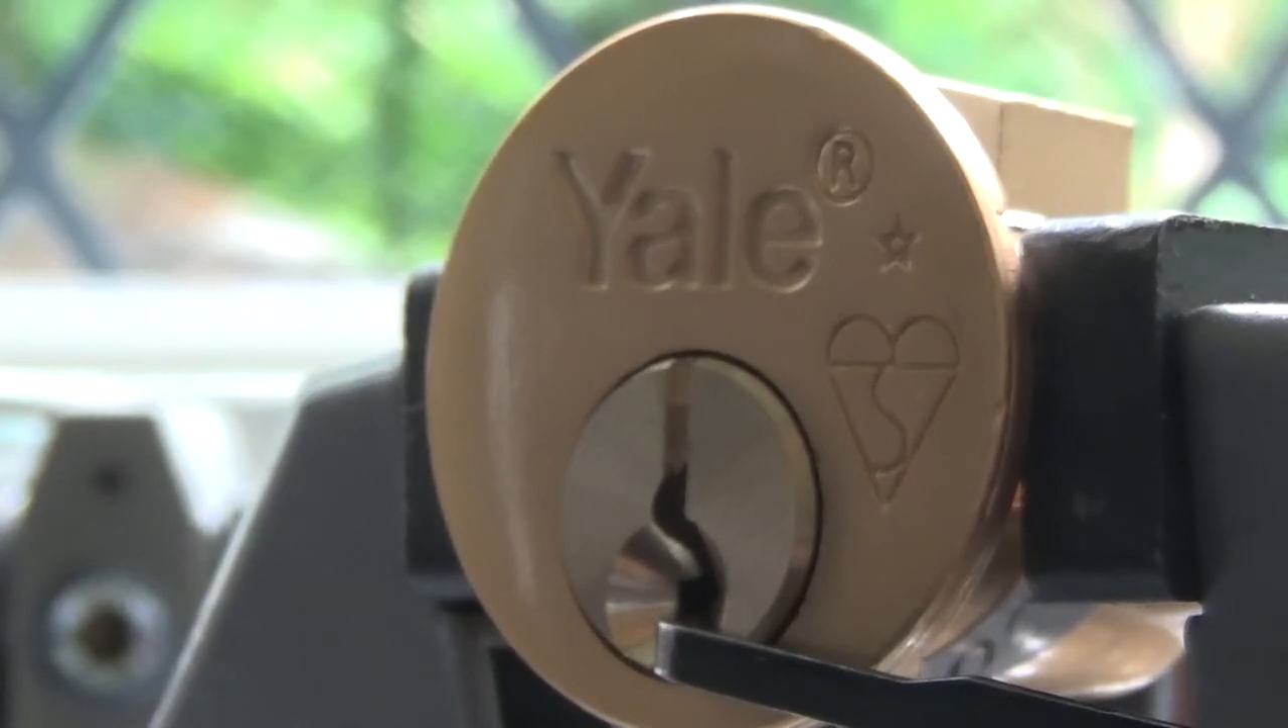Note that we haven't put the lock in the door.